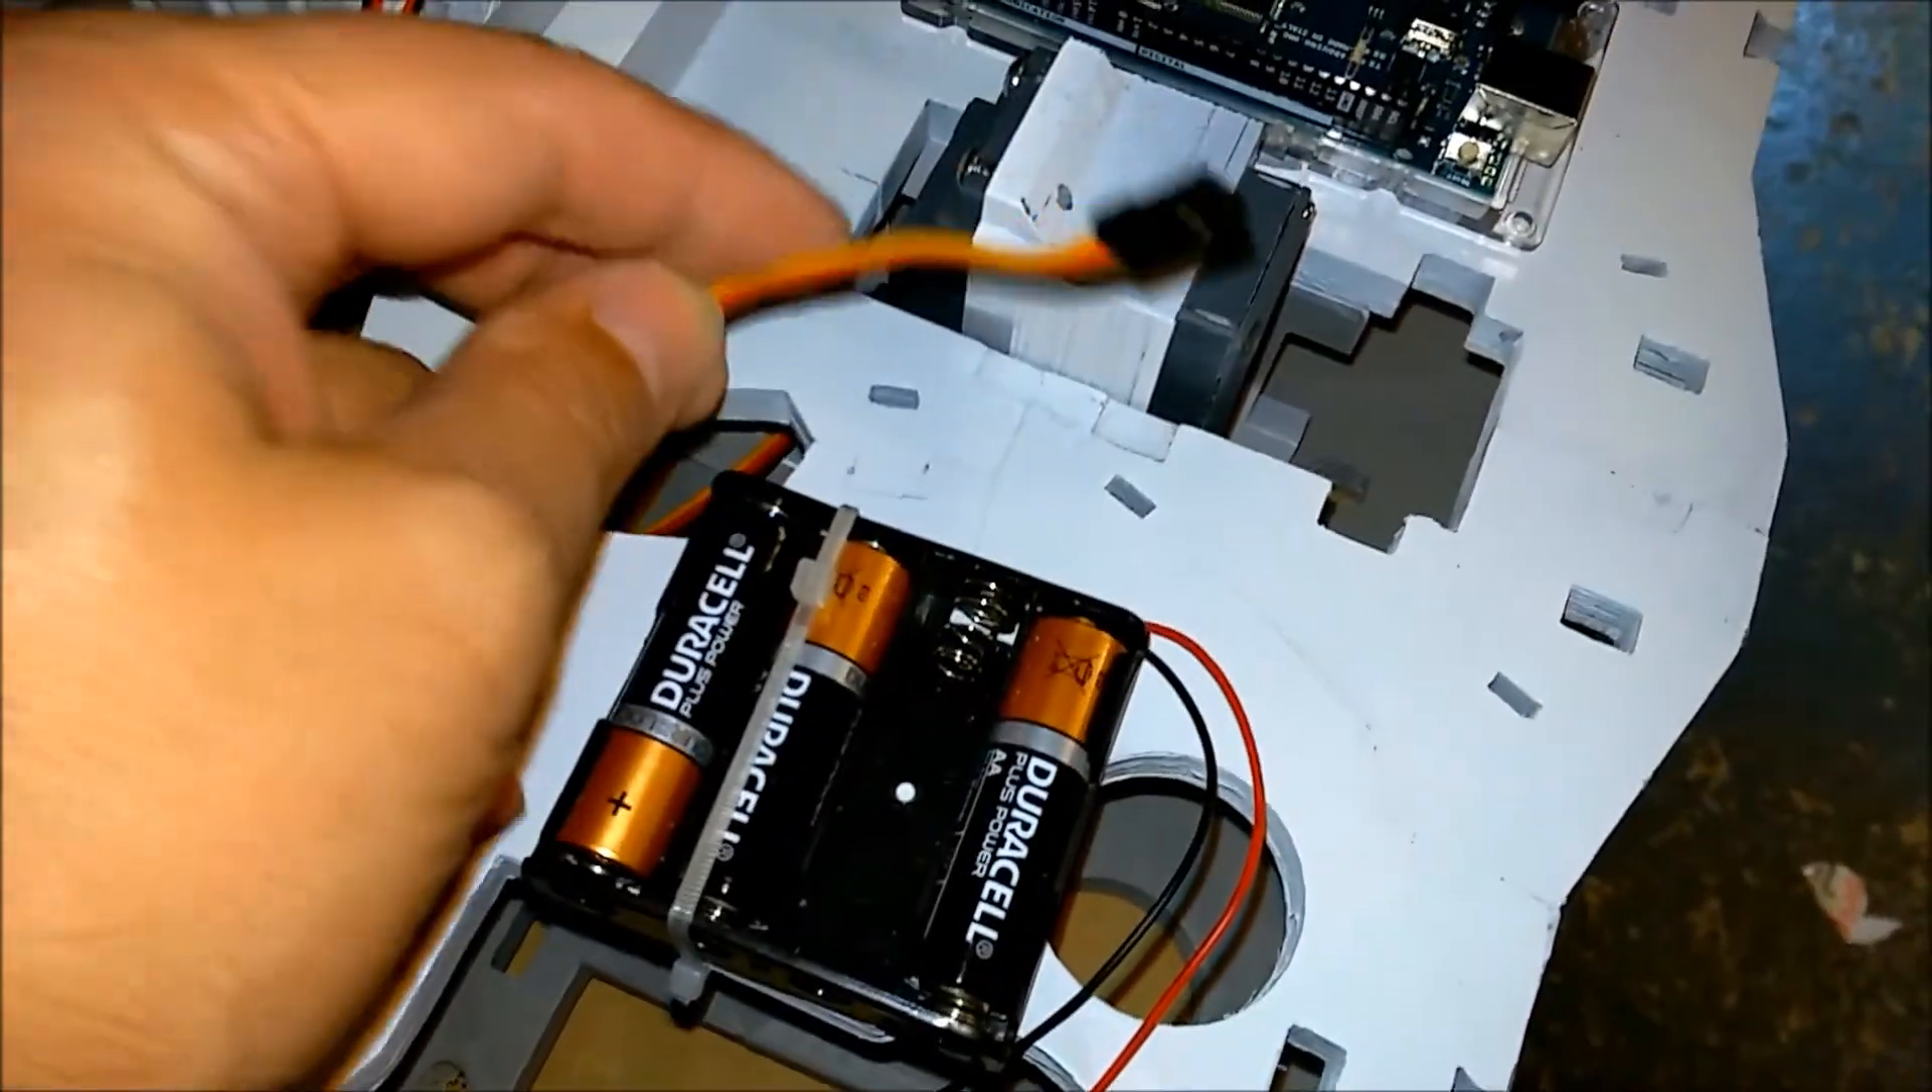The cable I've taken out through the side and then up through the back so I'll have to connect that up to the board at some point.